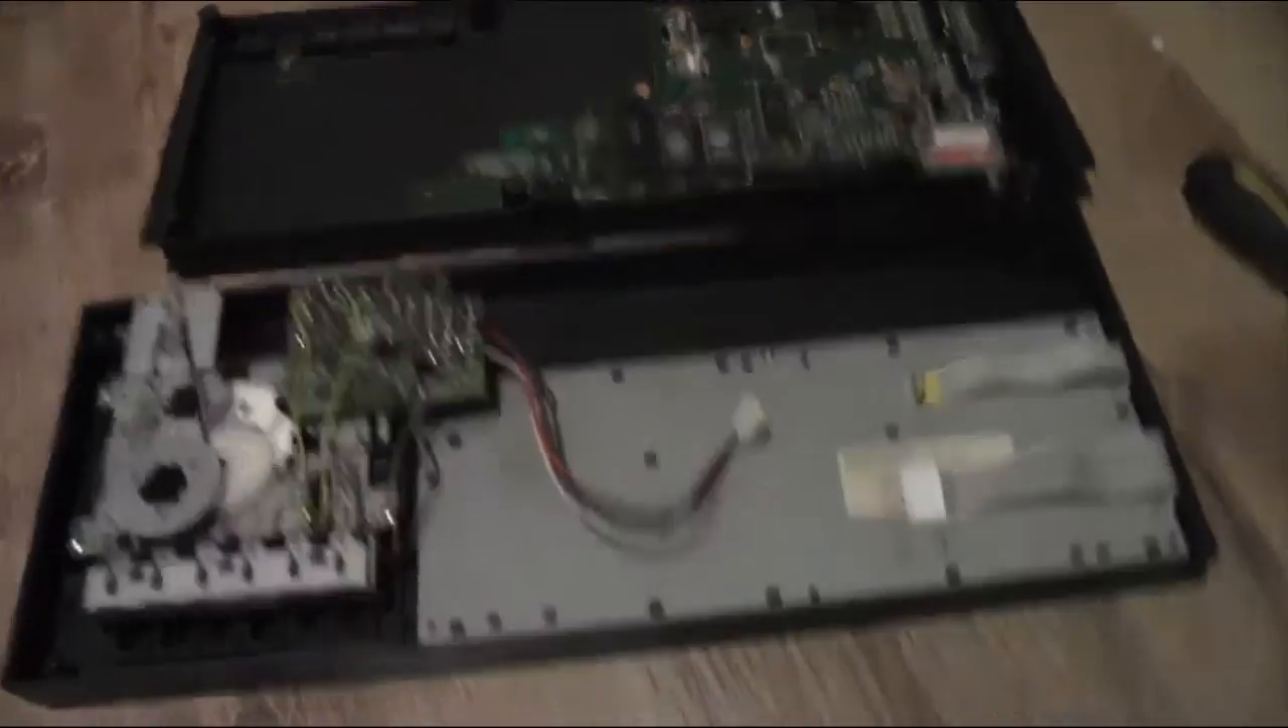OK, I've got the two parts separated now.